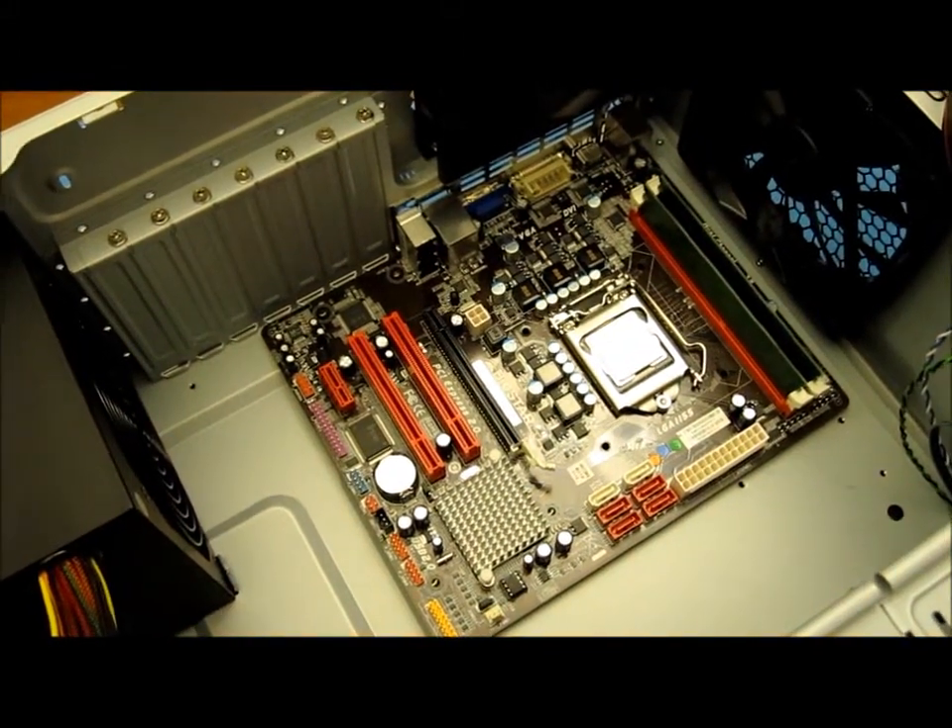I've laid the motherboard in position to make sure that everything looks okay.